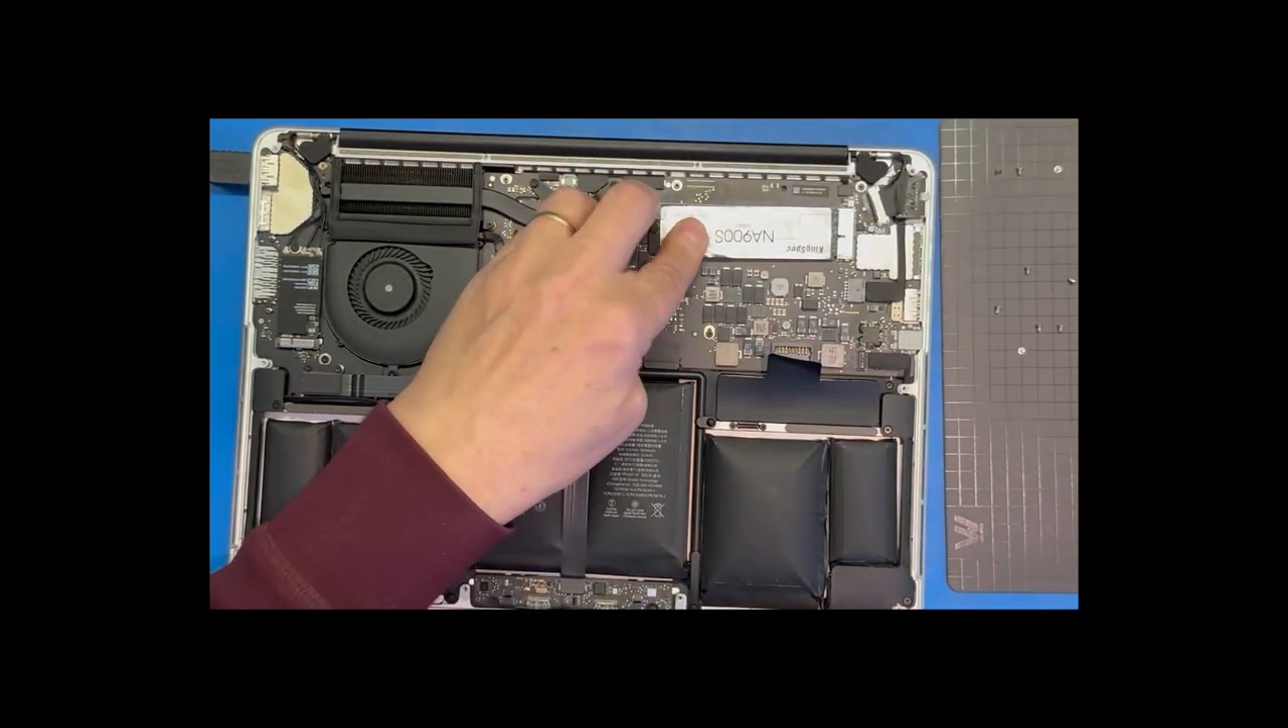And the drive is installed.